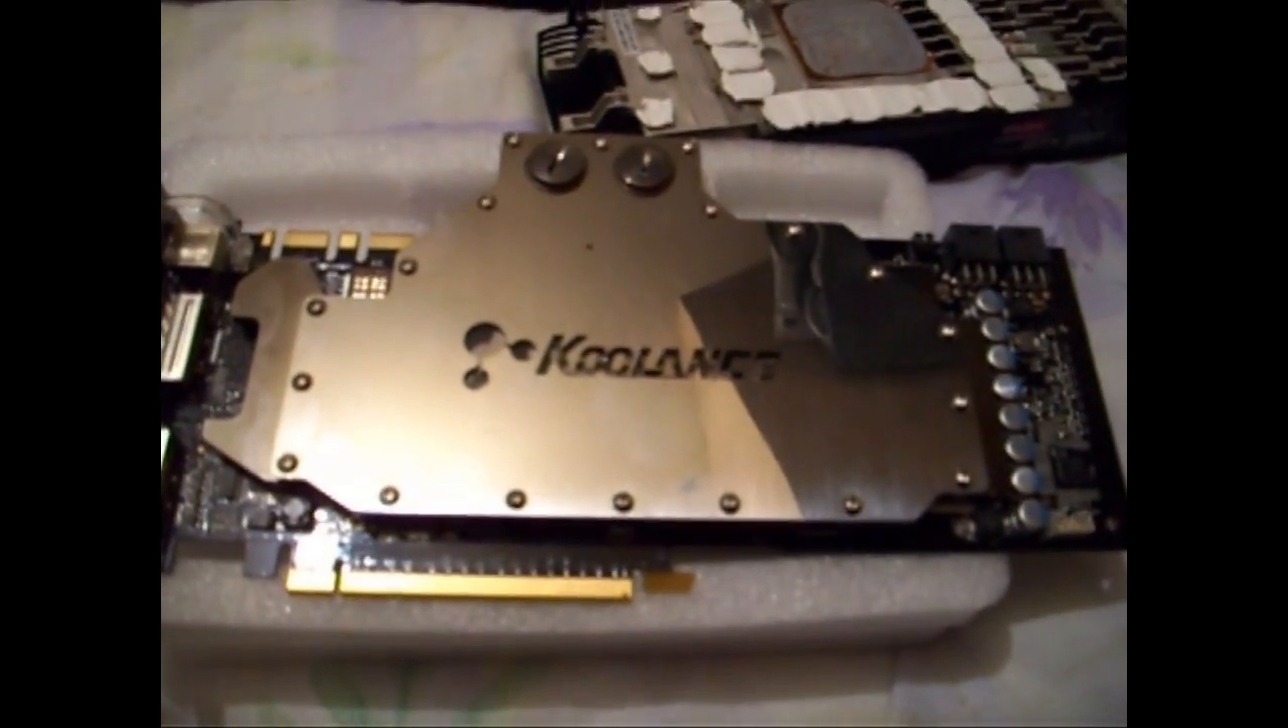Right, I've got the water blocks in.